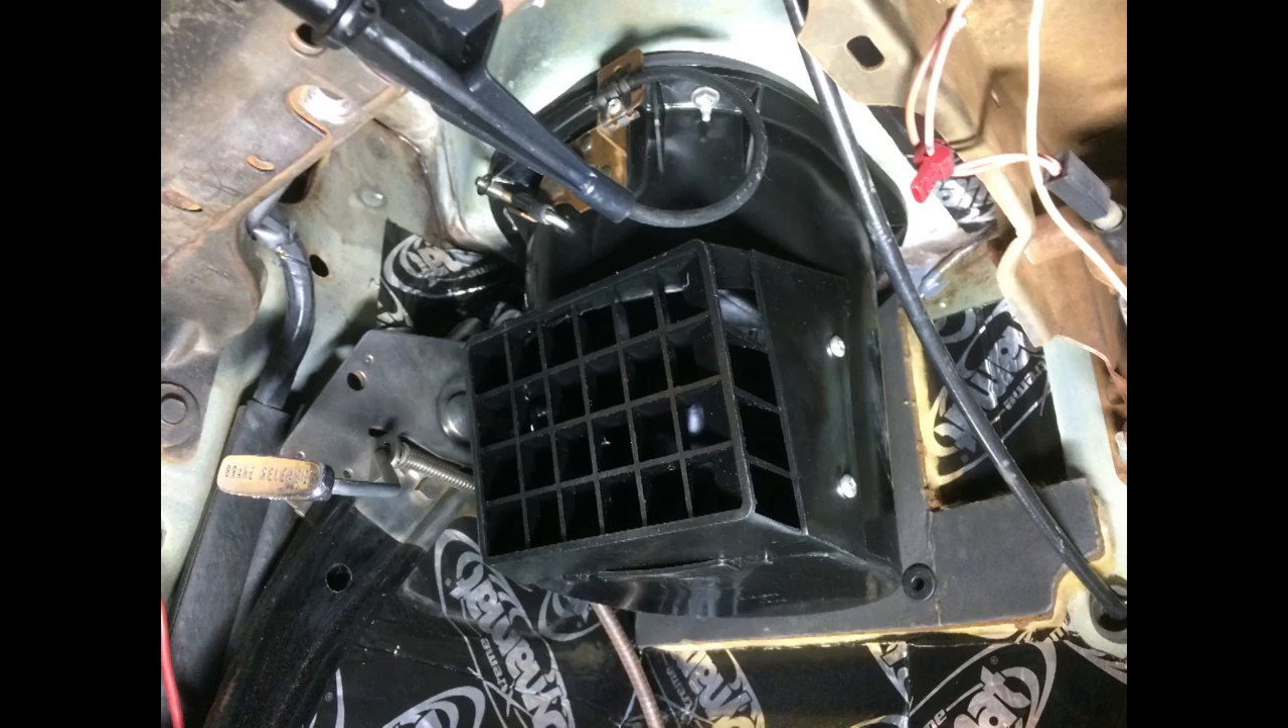Here's that vent reinstalled under the dash.